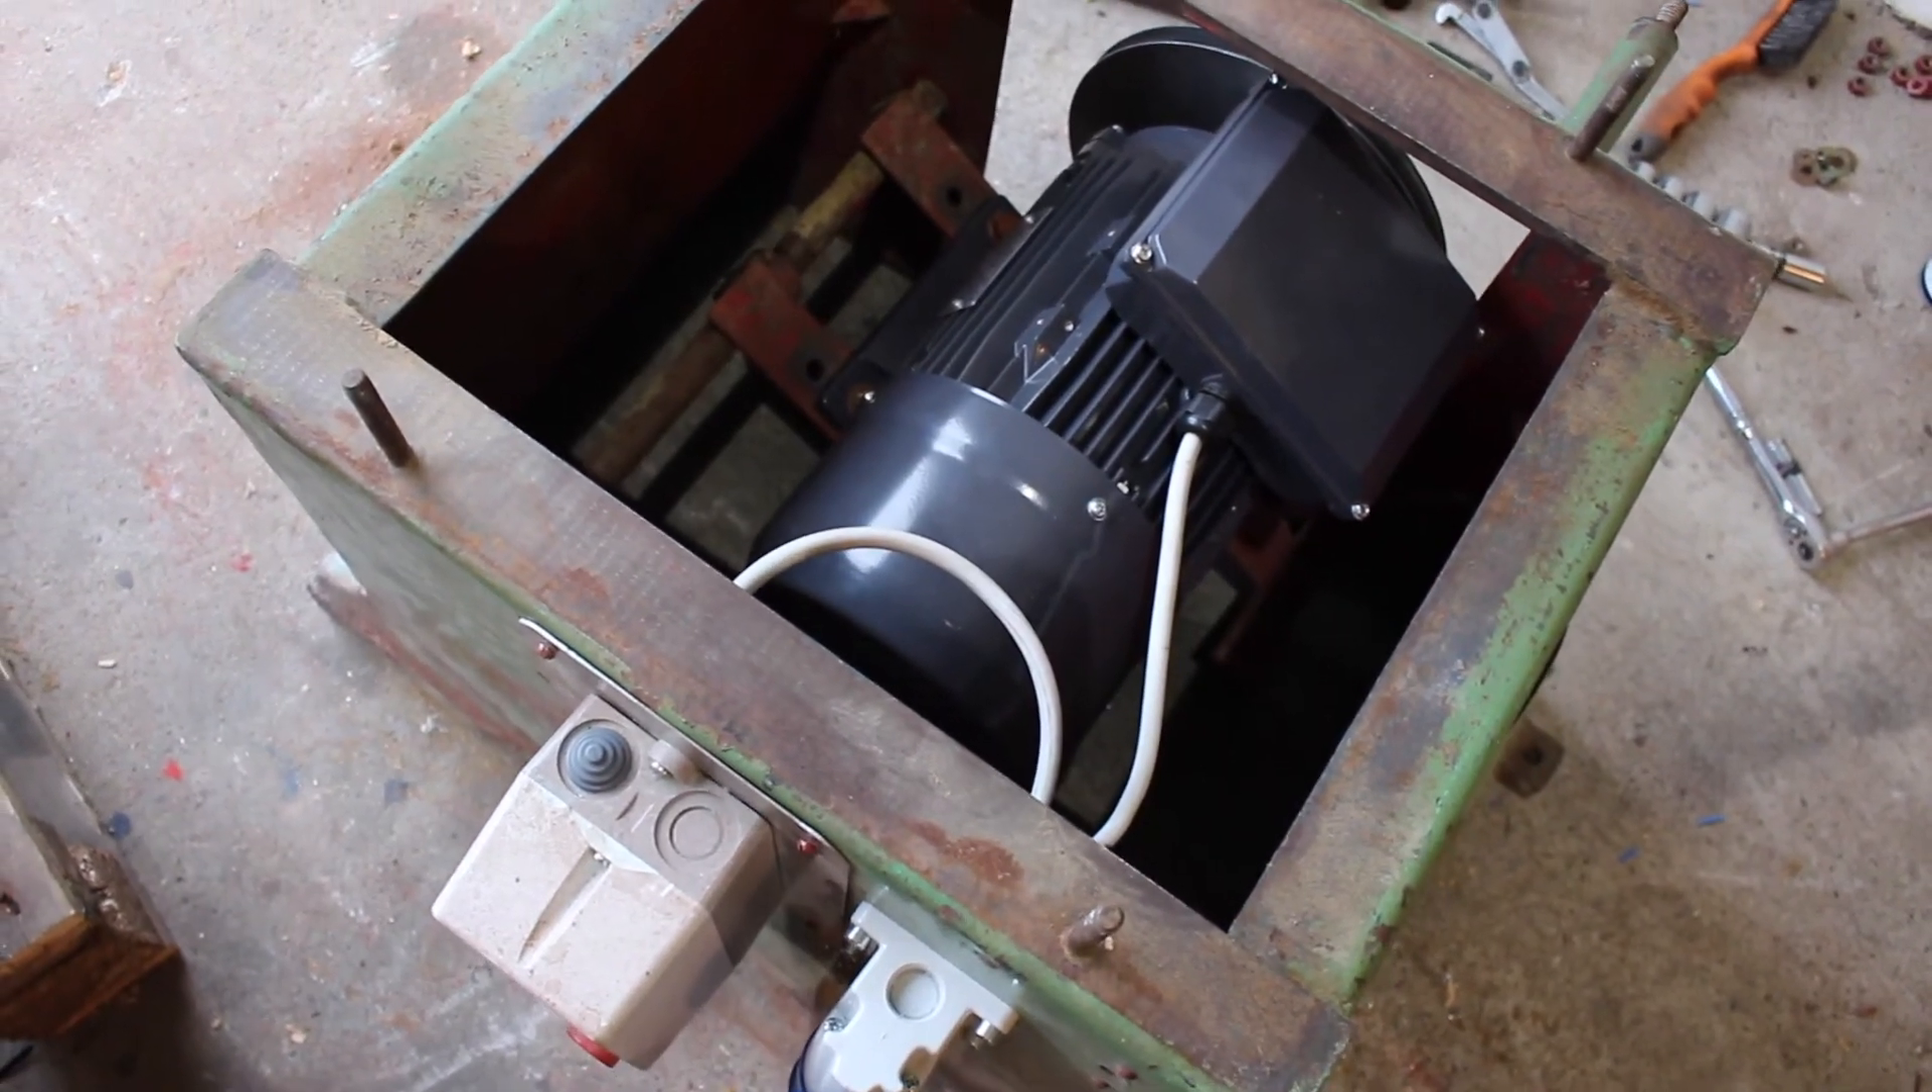So we've got the new motor installed now.